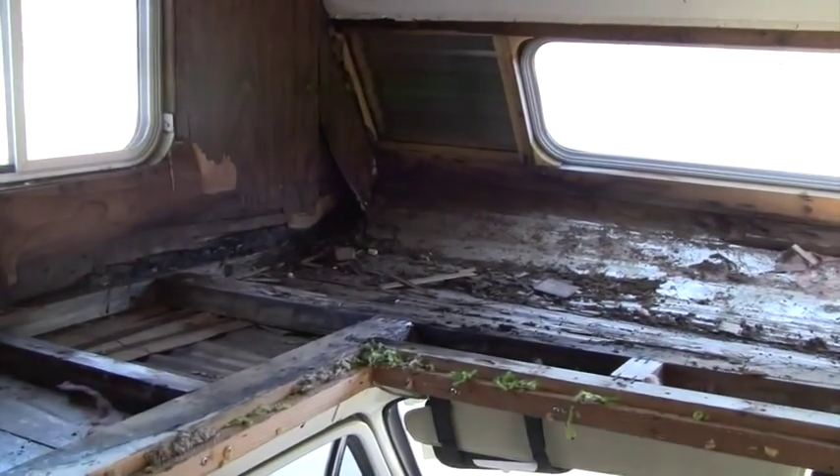Still working on taking up the what's left of the framing and this decking up here in this bunk over the cab.